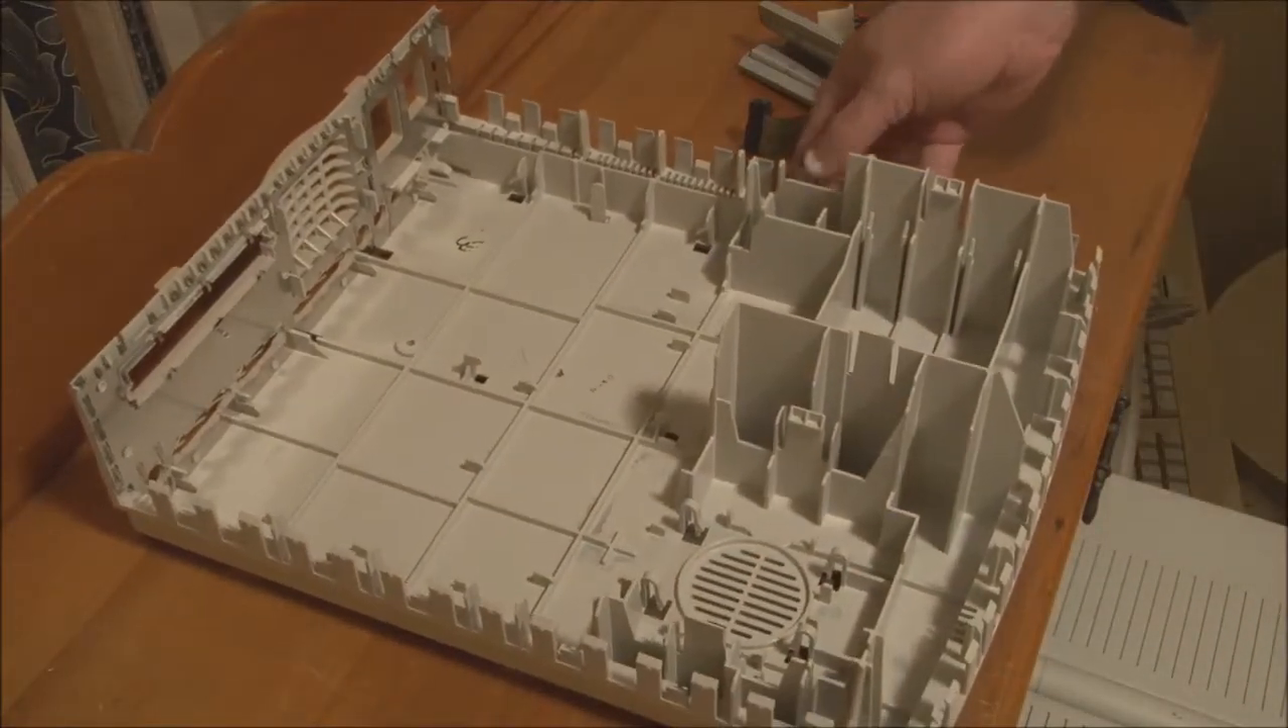So the machine is now completely disassembled.